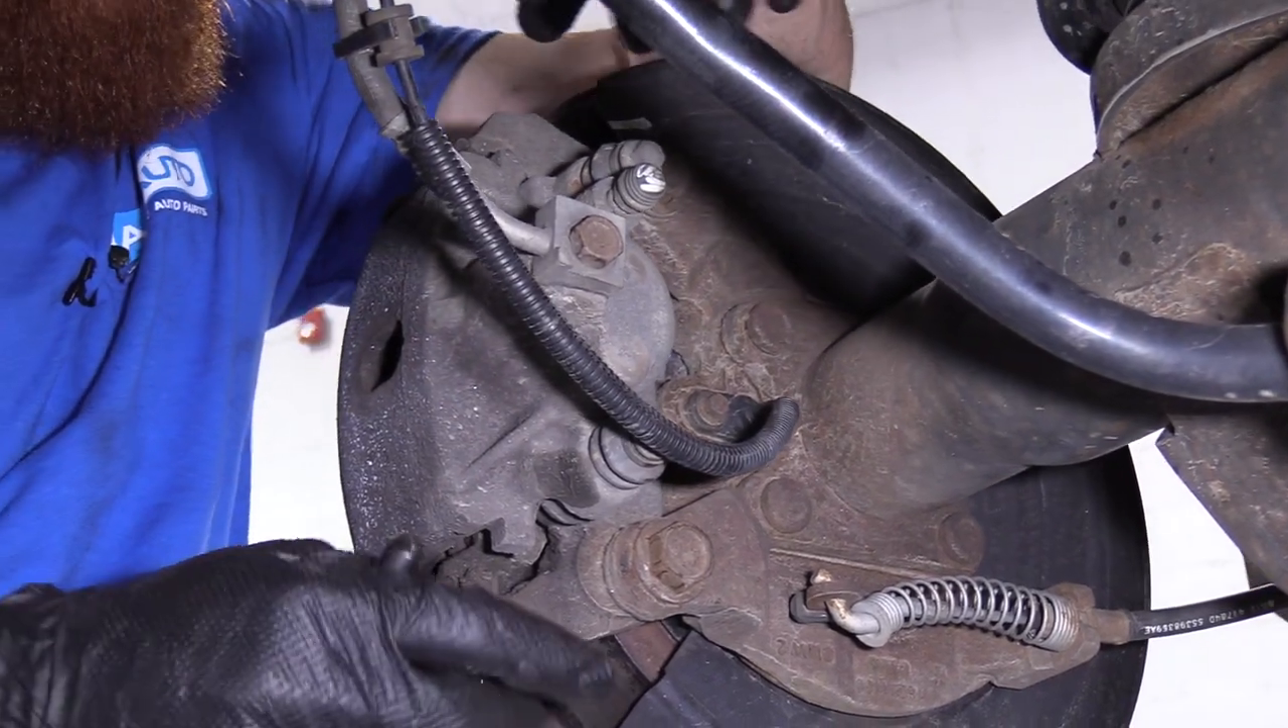So here we go. We've got the wheel off.